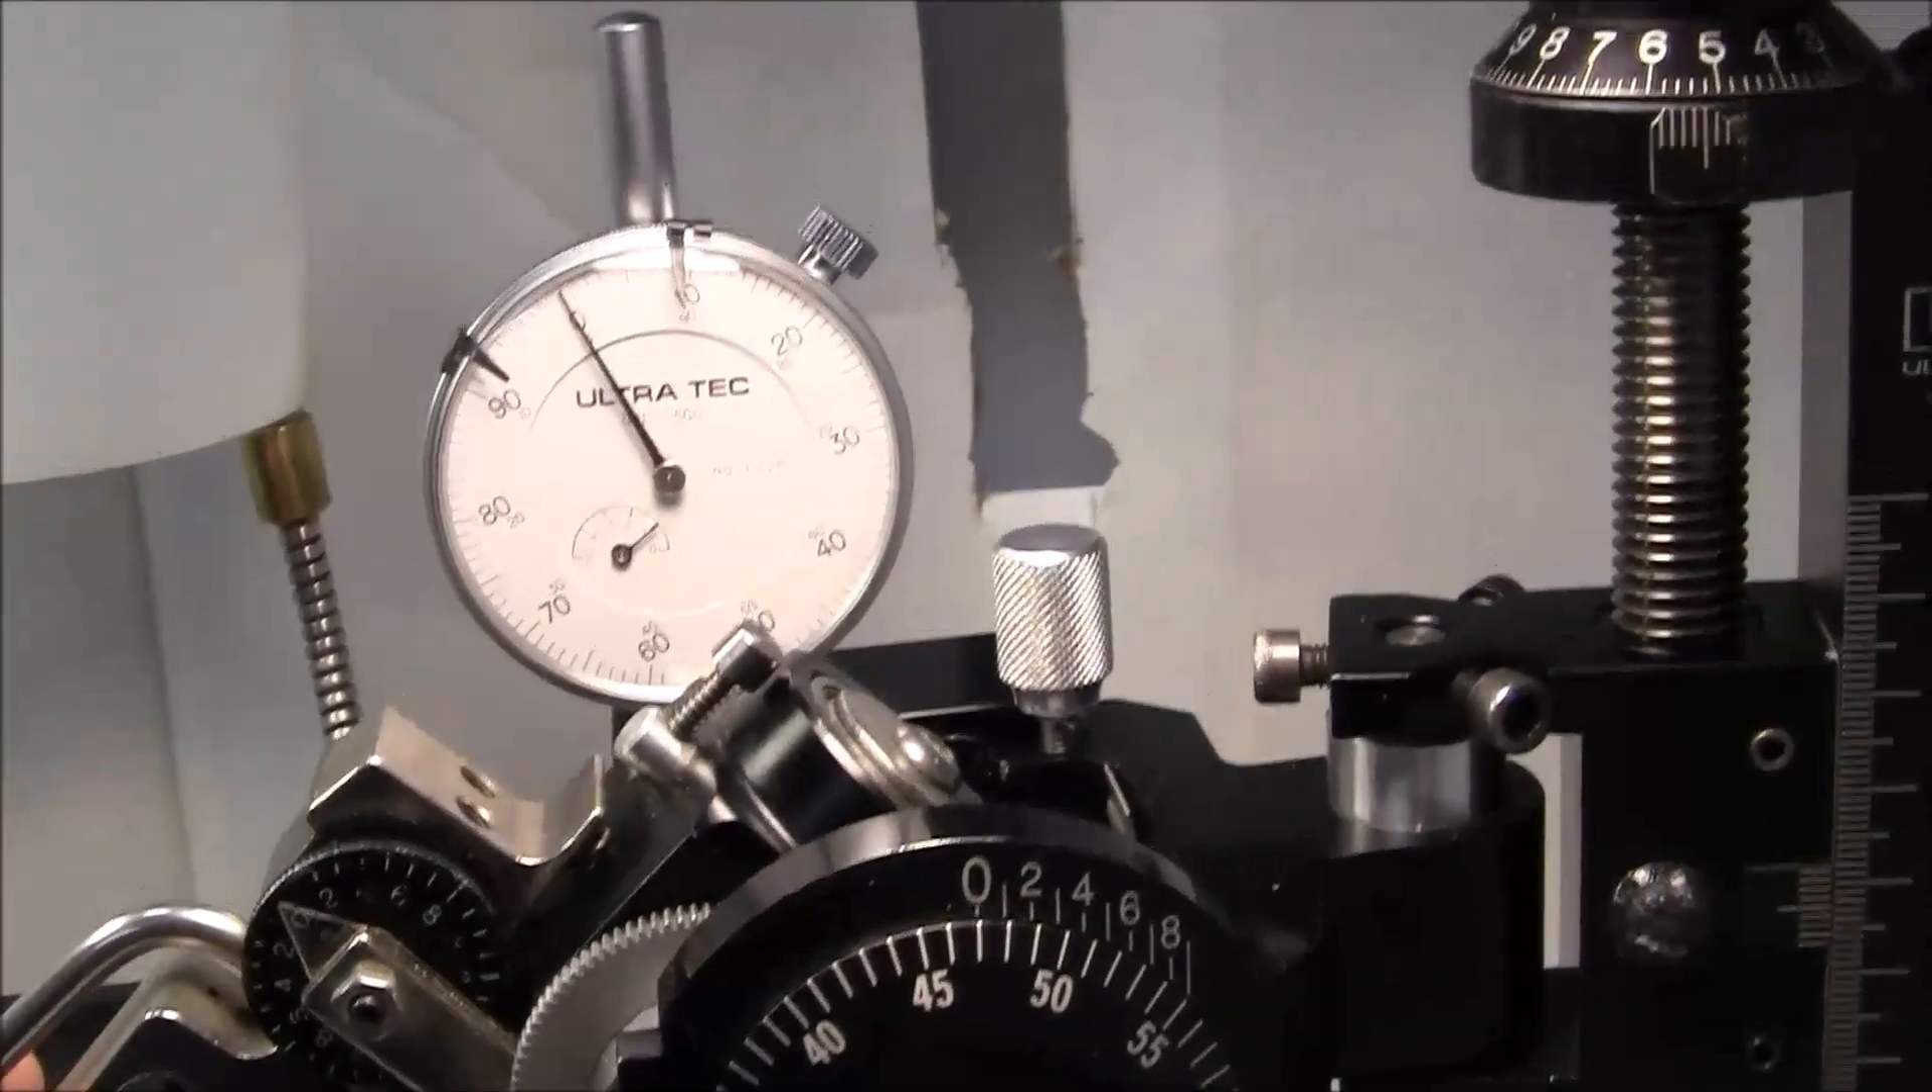The dial indicator for your down position is installed on this Ultratech.